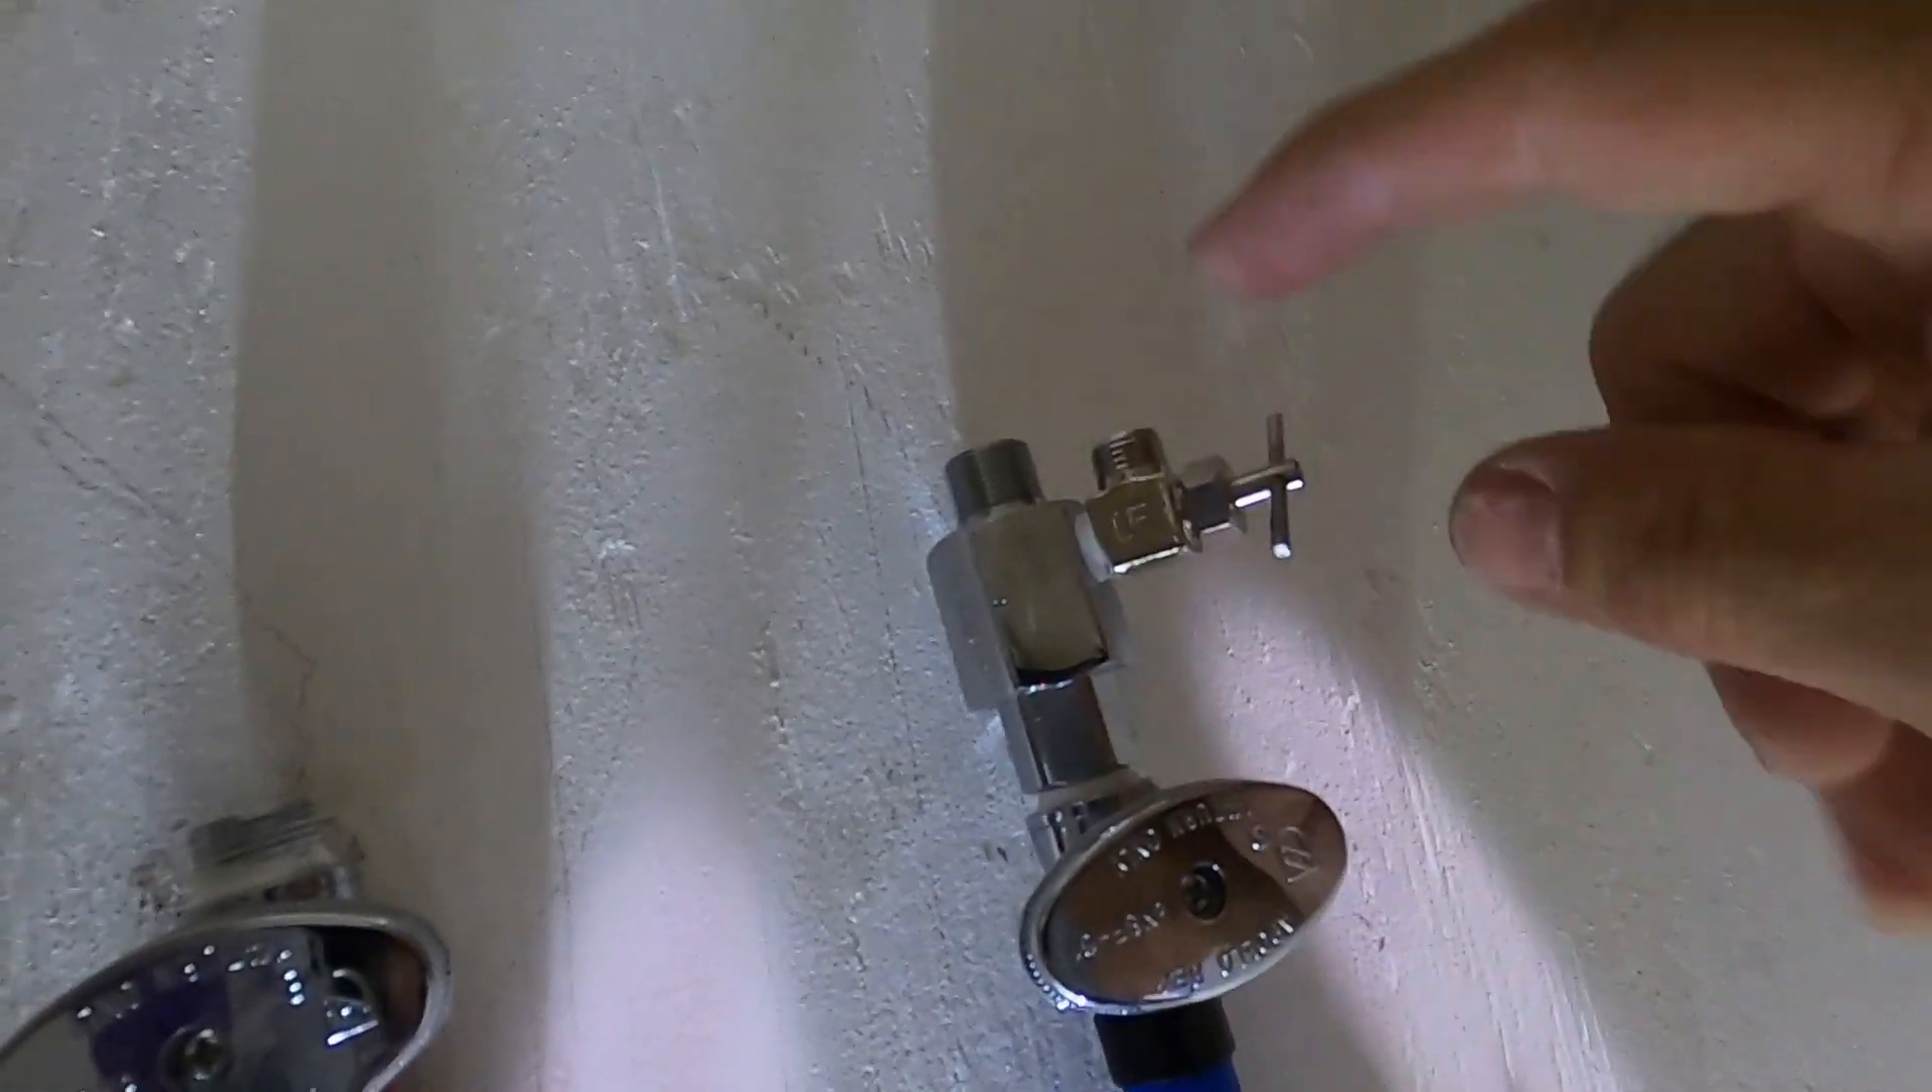I've got the old faucet out and i've added the adapter supplied with the ro kit that has the extra shutoff valve to separate the water.